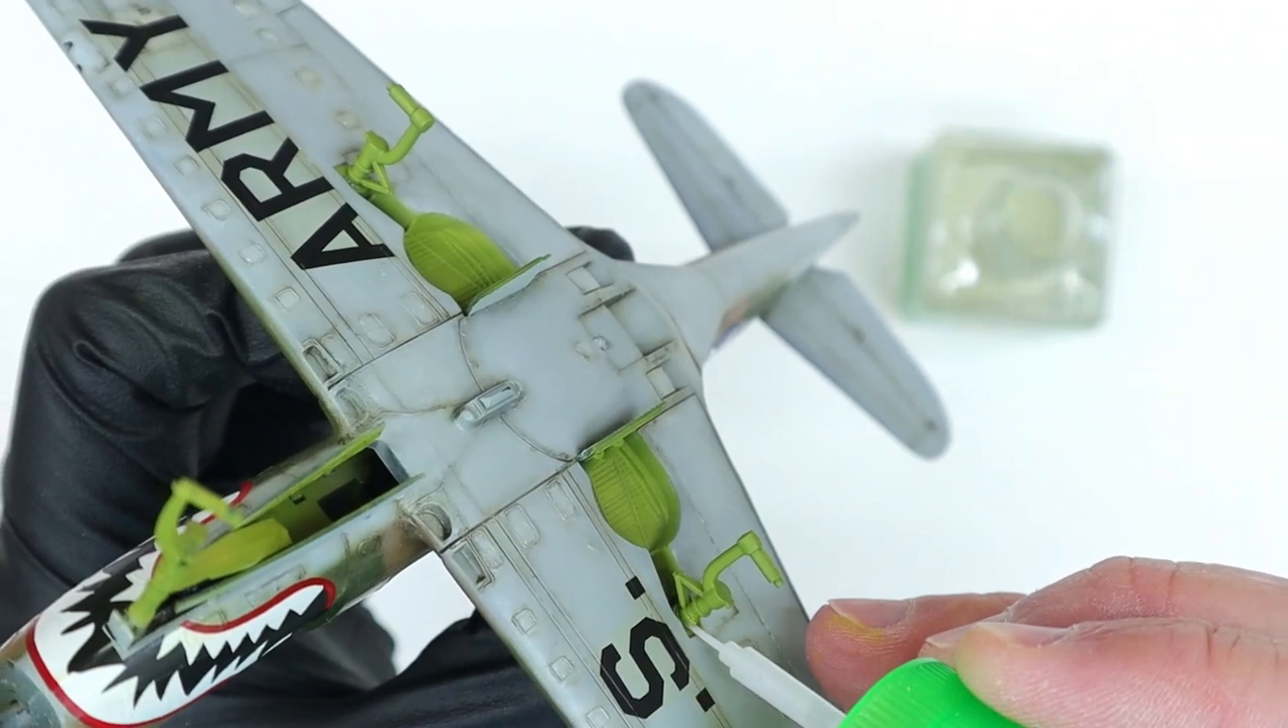I removed the mask and then installed the main gear to both the right and left side.